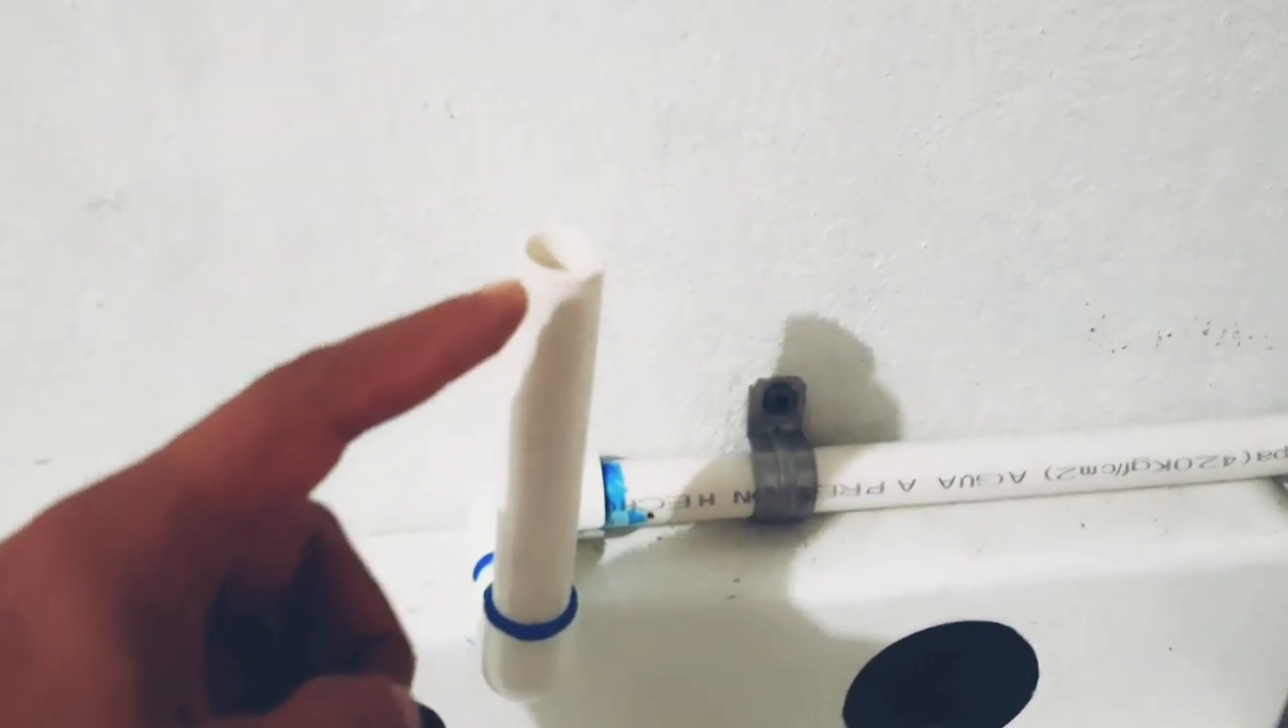Aquí ya pusimos el cachito de pvc ahora vamos a instalar el otro codo de este lado.